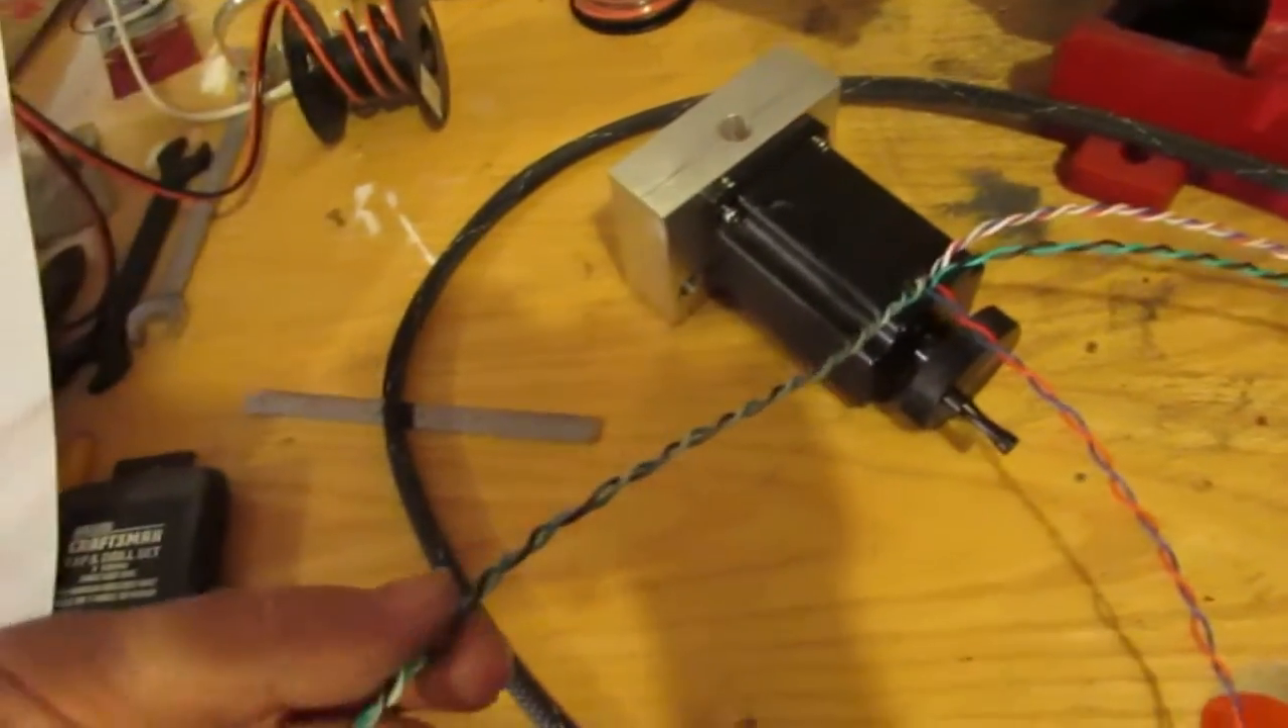I paired off the wires that needed to be paired off together and there's essentially four wires now.